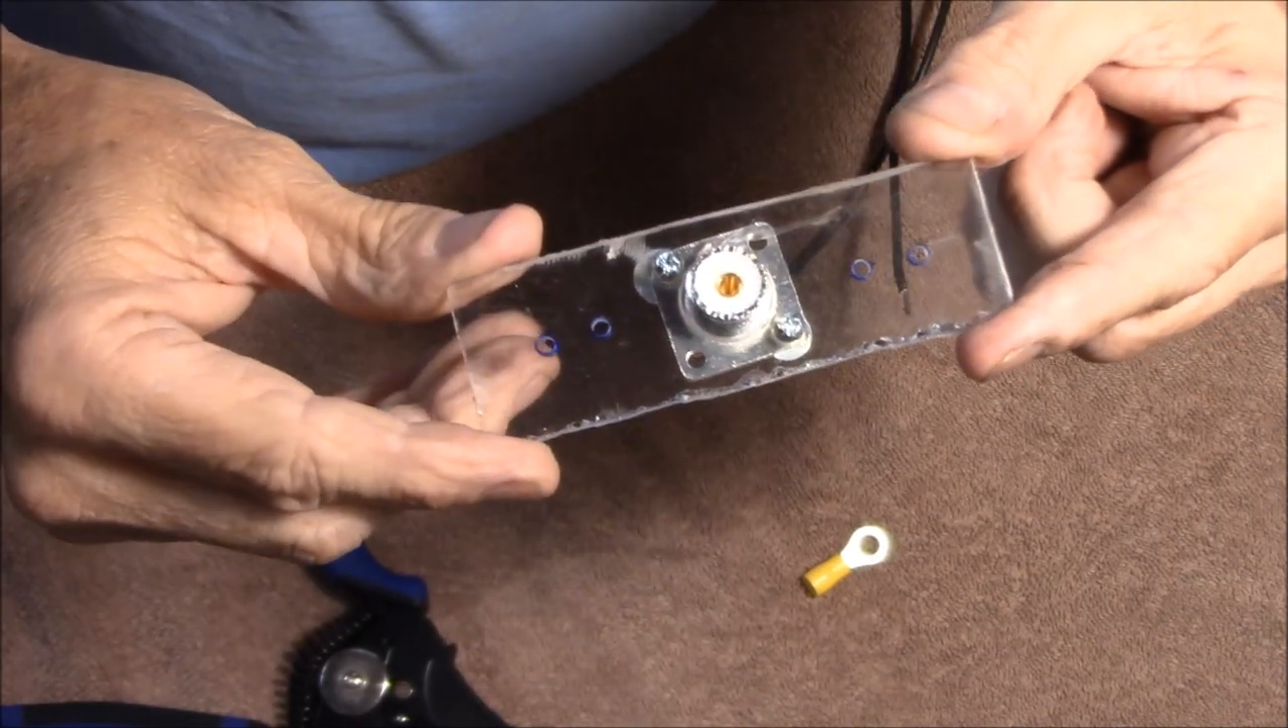Let's put some mounting screws in there. I have the SO239 connector mounted onto the piece of plexiglass here.